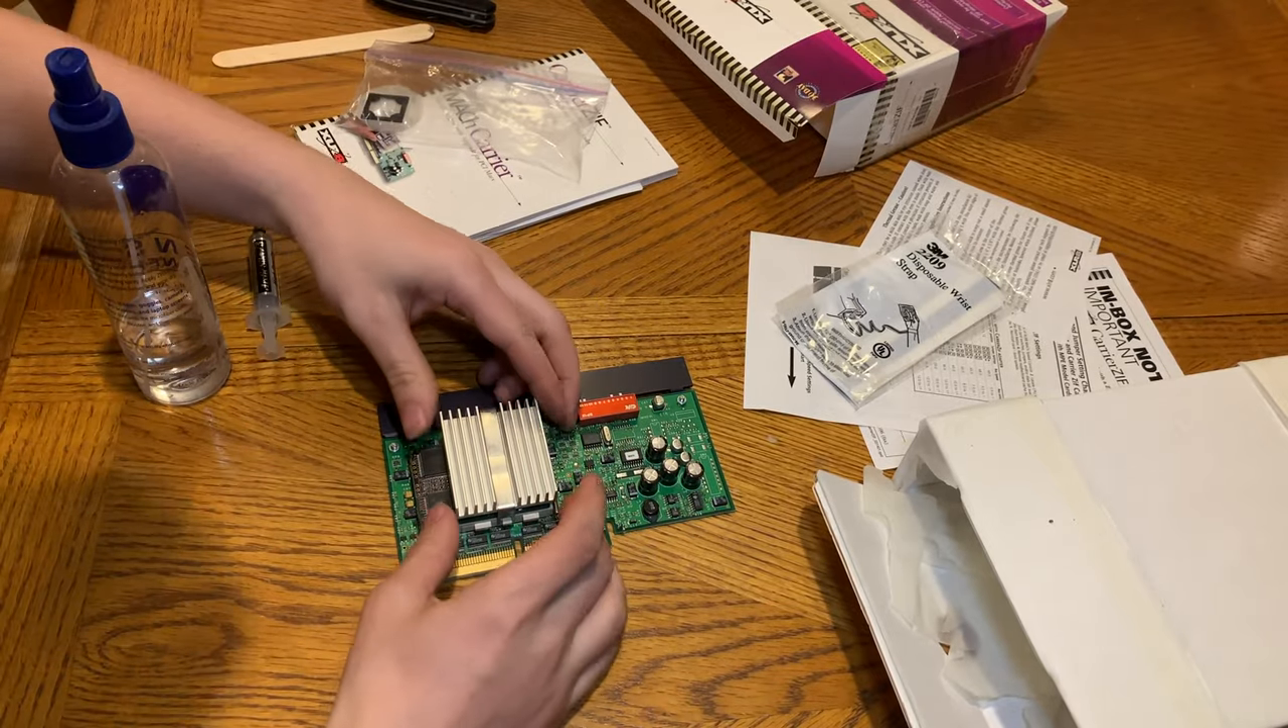Now we have the heat sink installed.